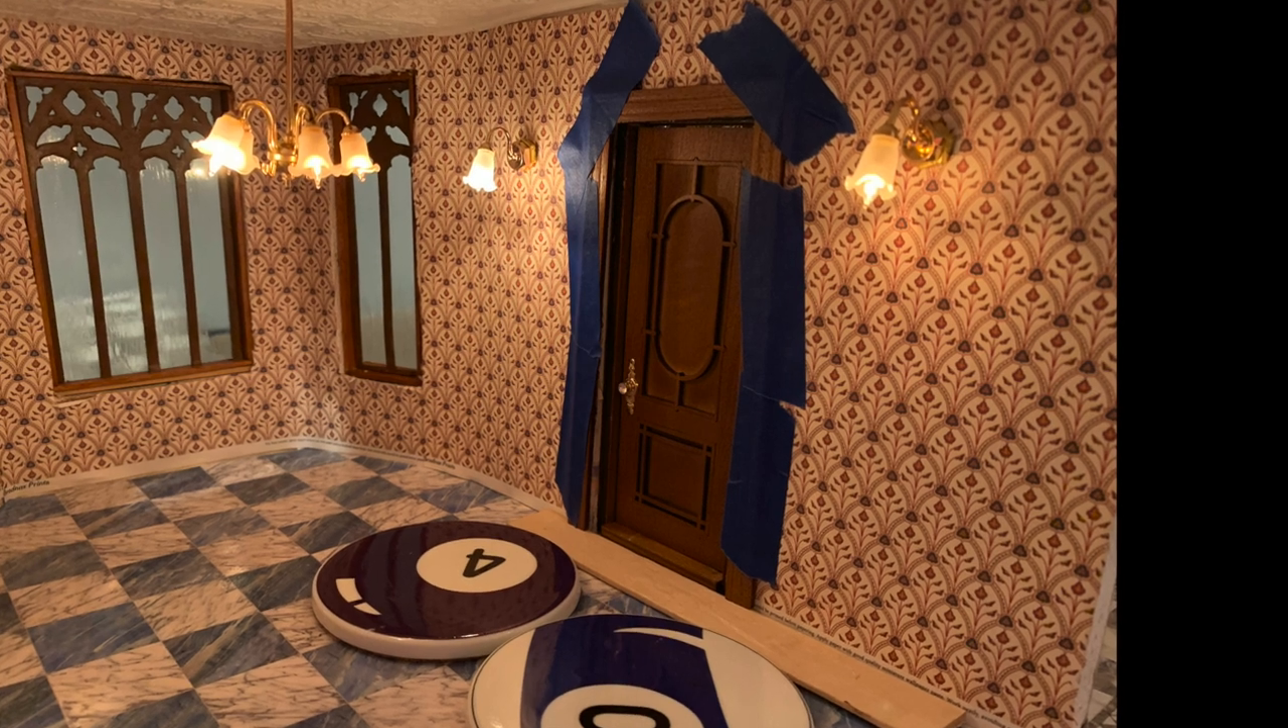The wallpaper was finished and a faux marble floor was put down.